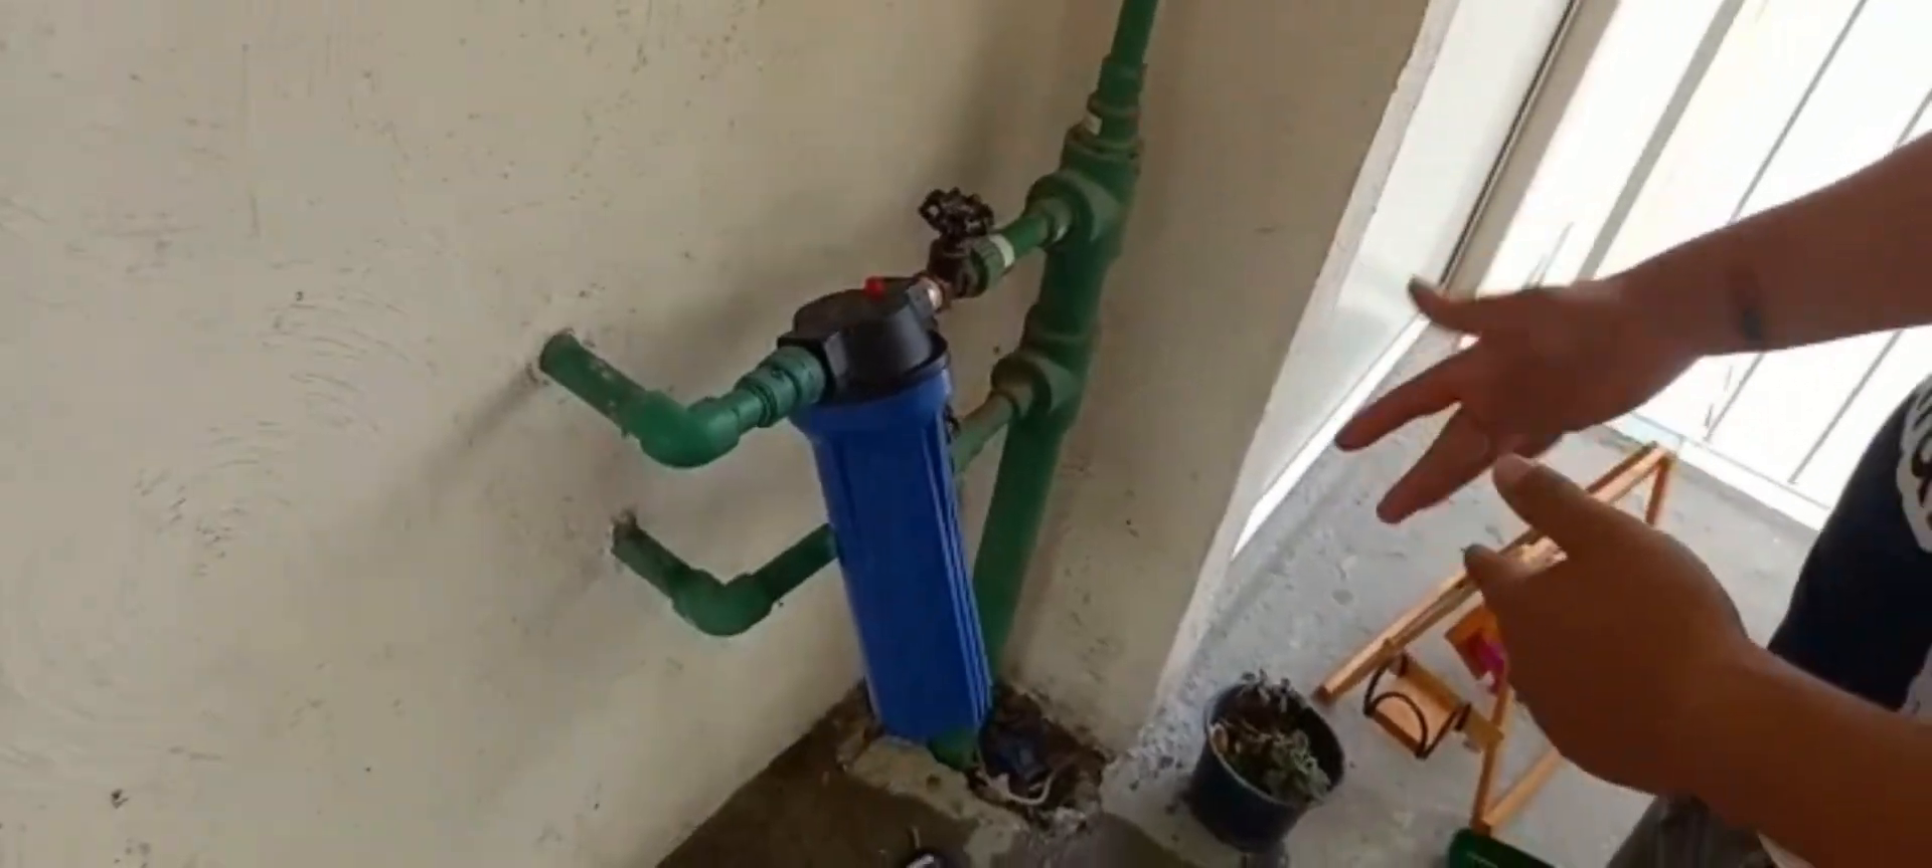Pero ya de esta forma pues quedaría instalado este filtro.